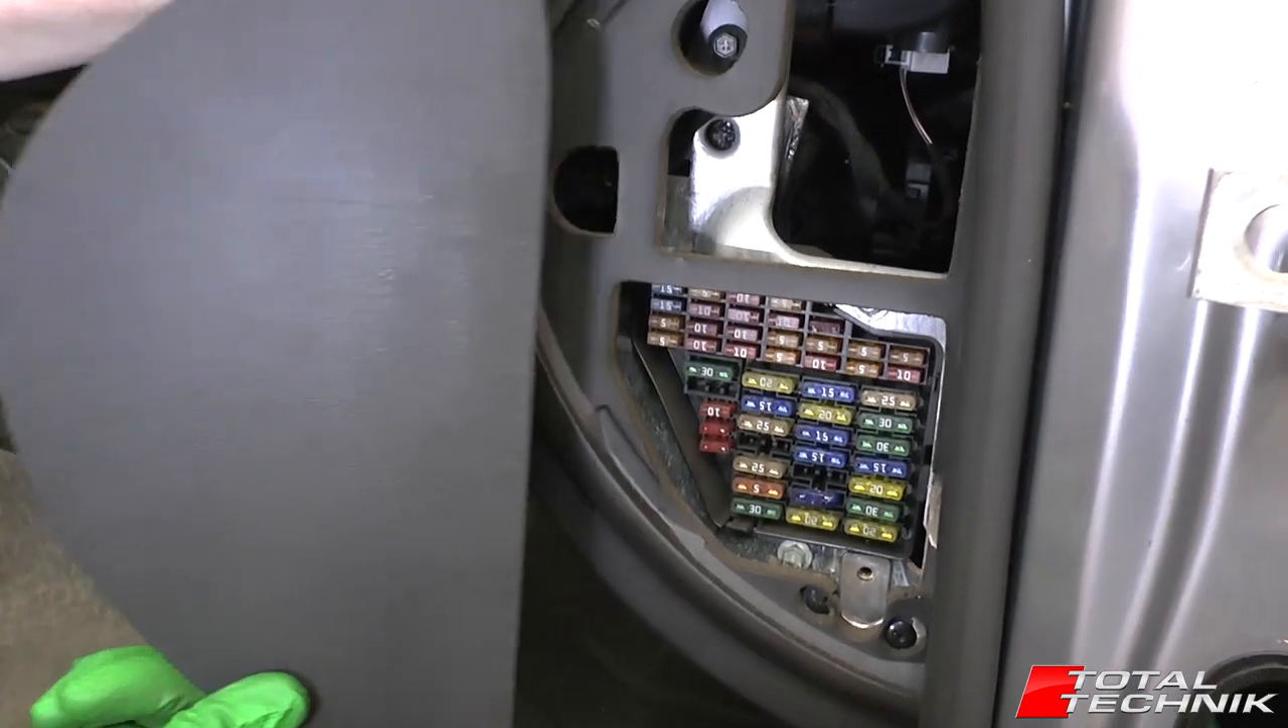So with the panel removed, as you can see that gives us access to this array of internal fuses right here.